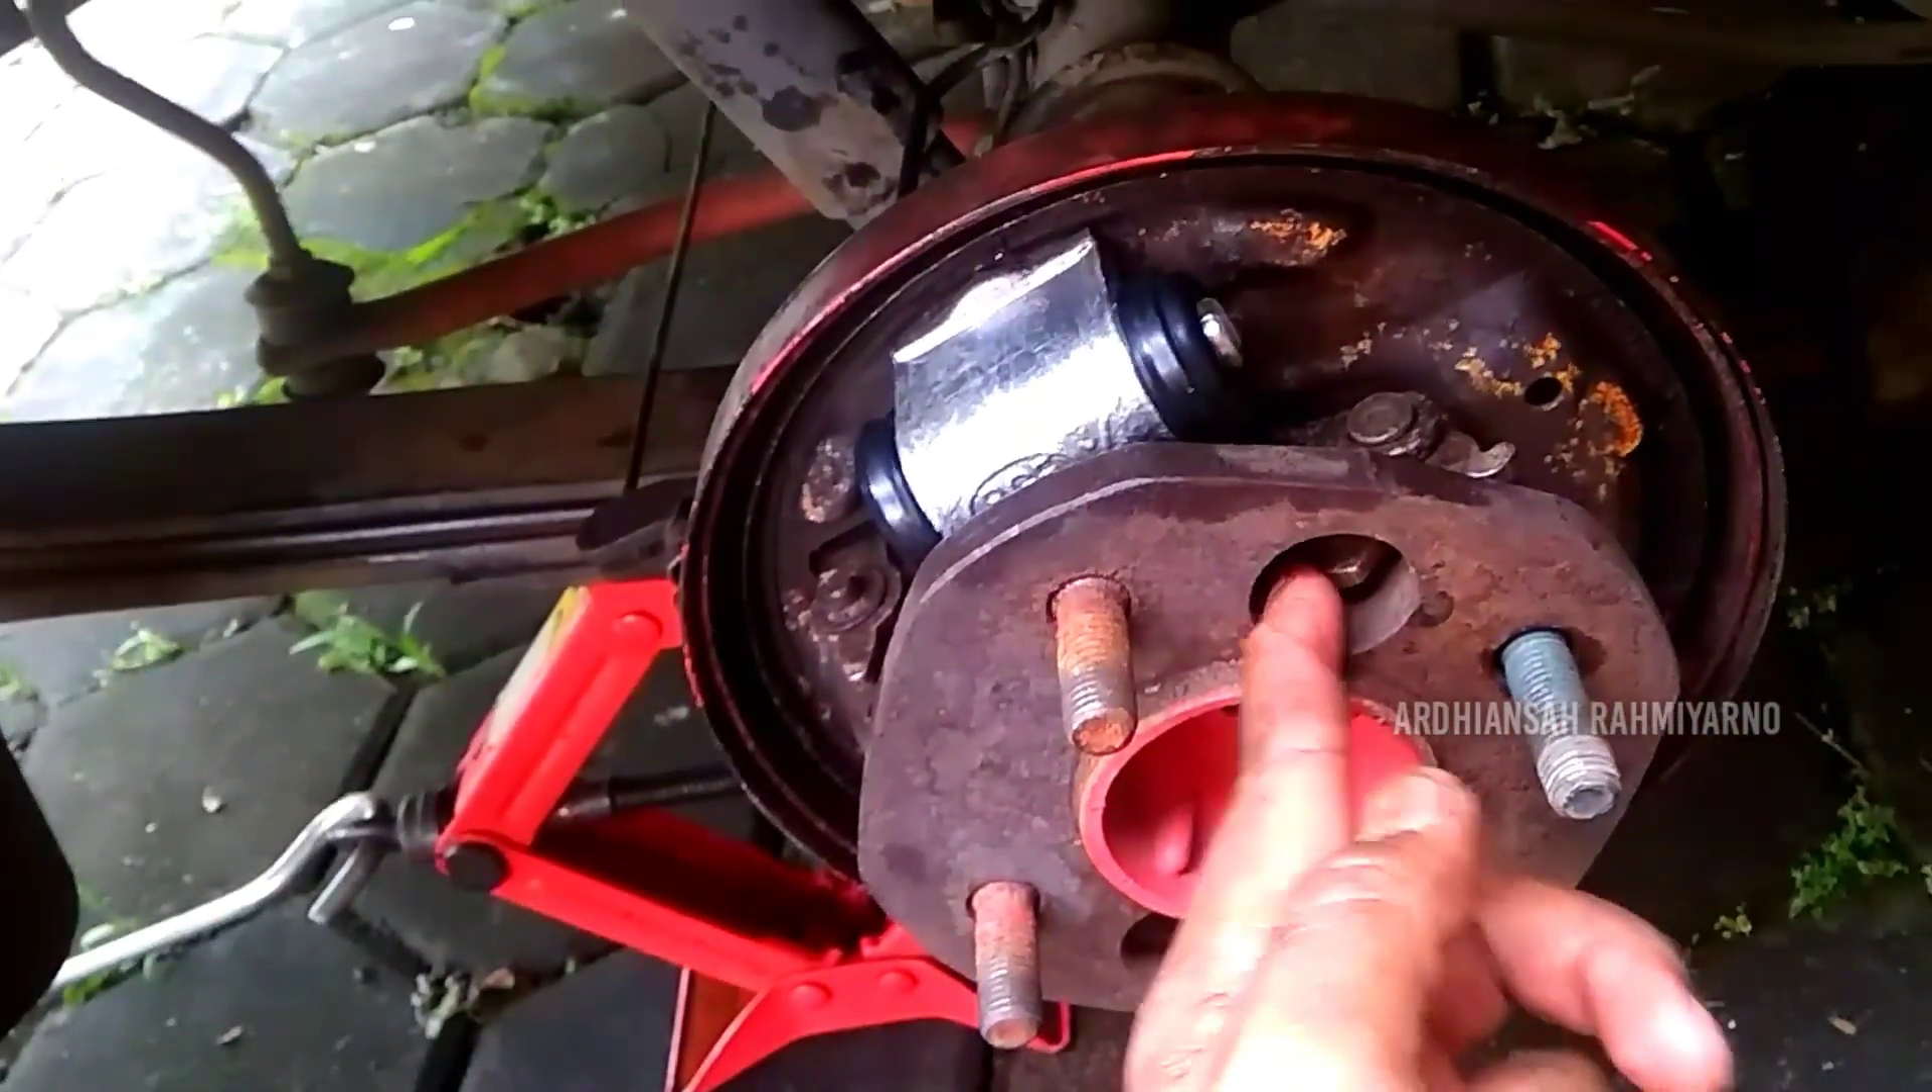Sekarang Sudah Terpasang Master Rem Bawah Sudah Saya Kencengin Bautnya Sekarang Kita Tinggal Pasang Kampas Rem.